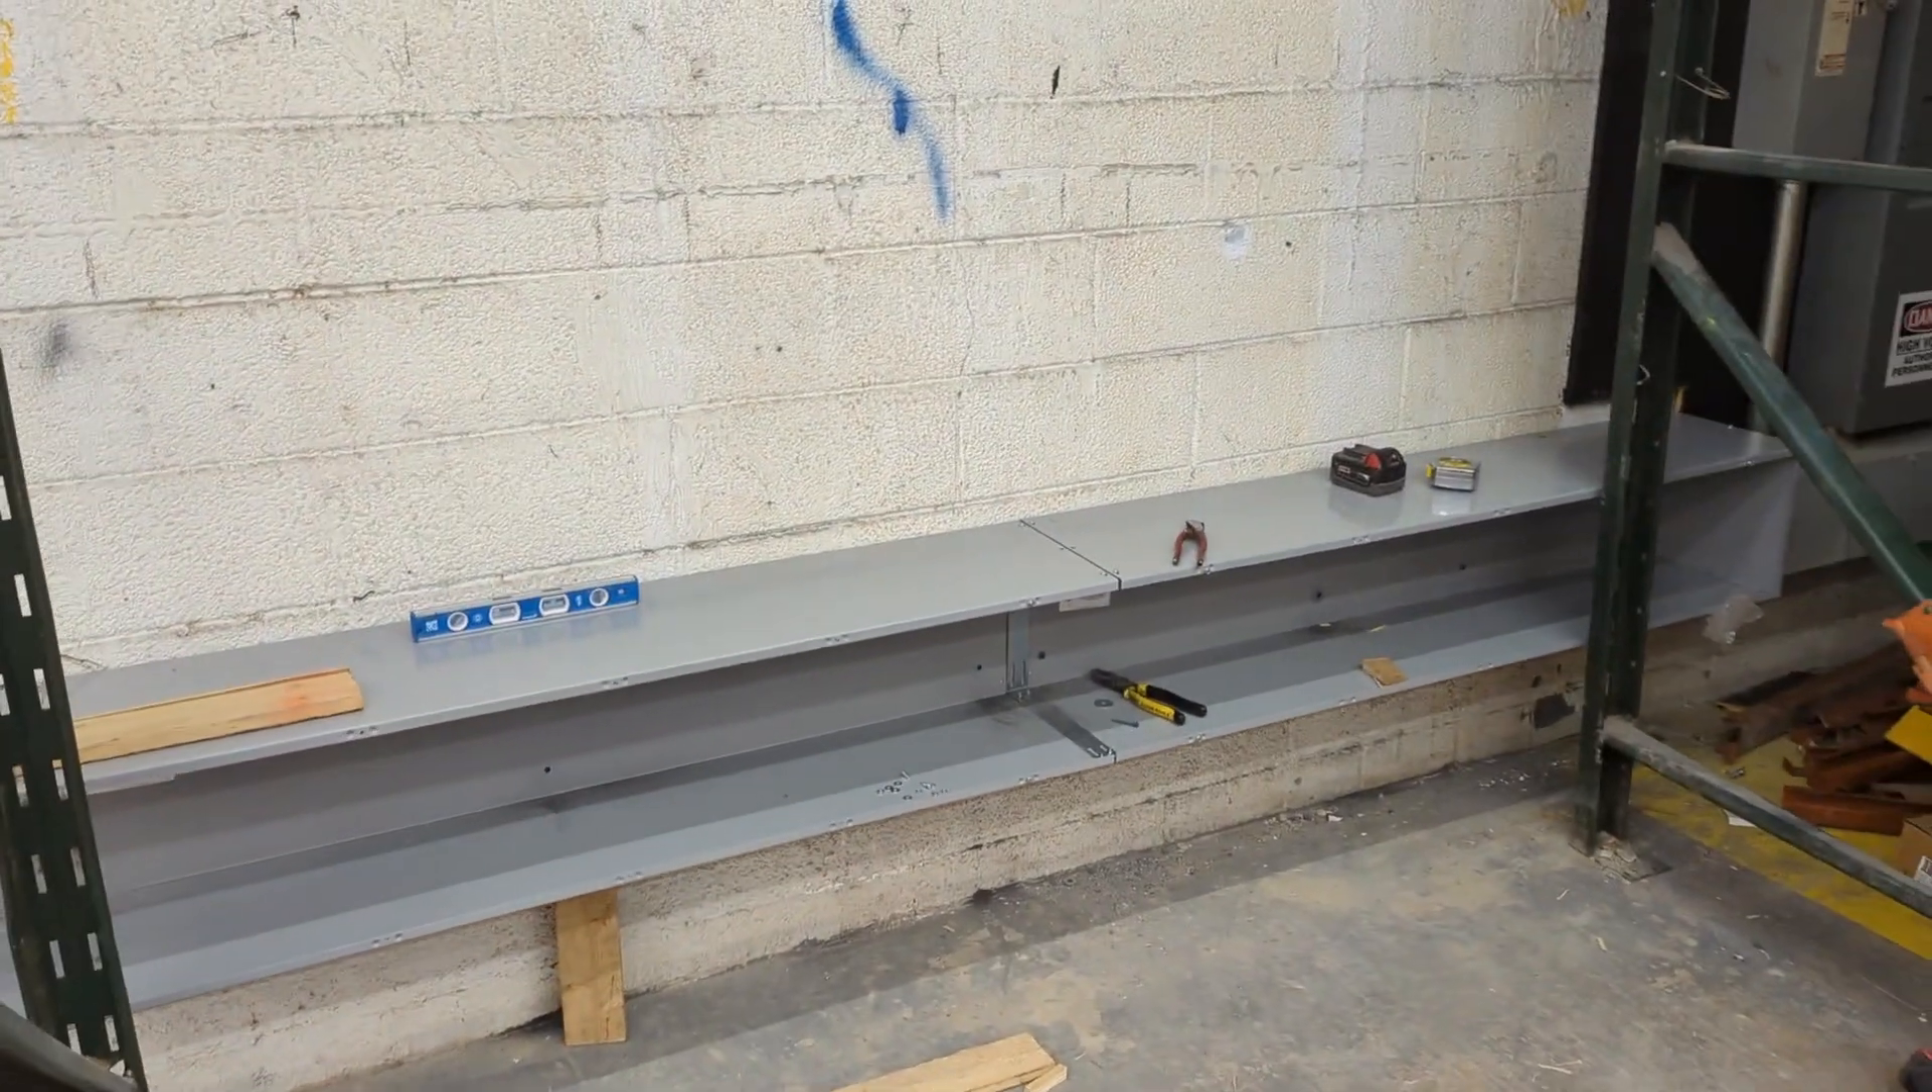Bueno ya instale el trough donde que van a entrar los cables.